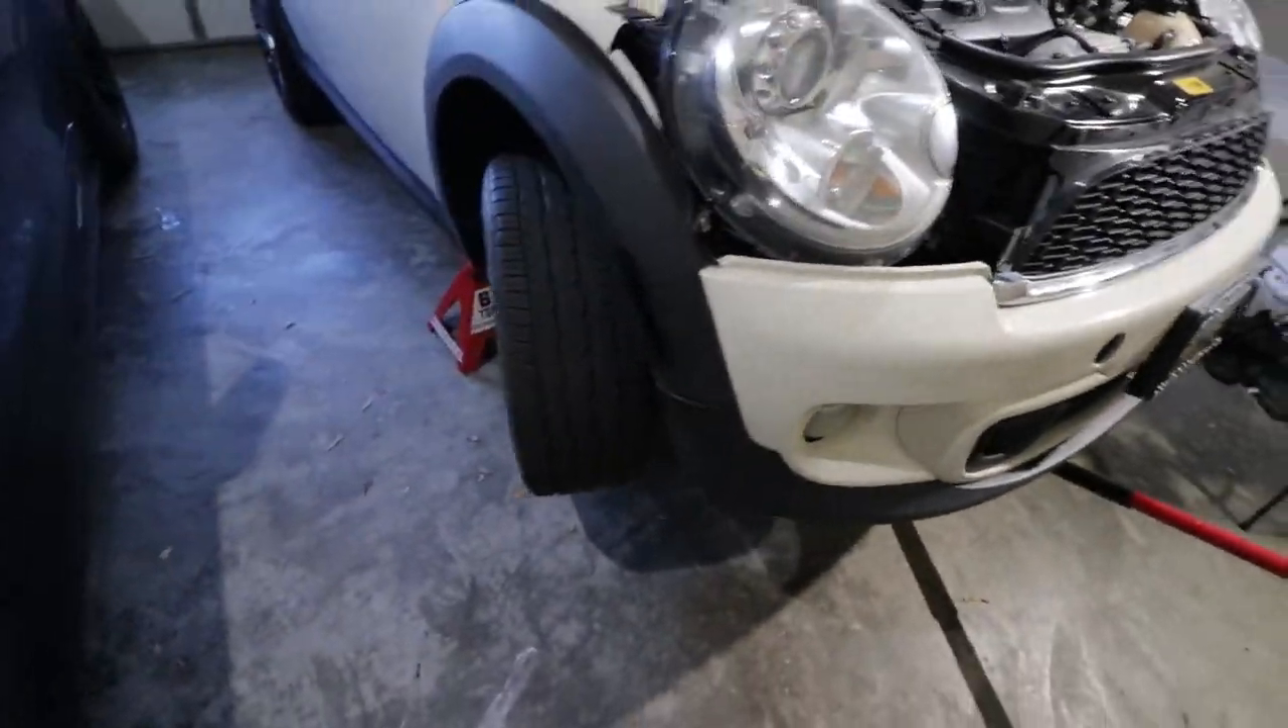The bumper has been installed. Everything is there. As you can see, everything installed.